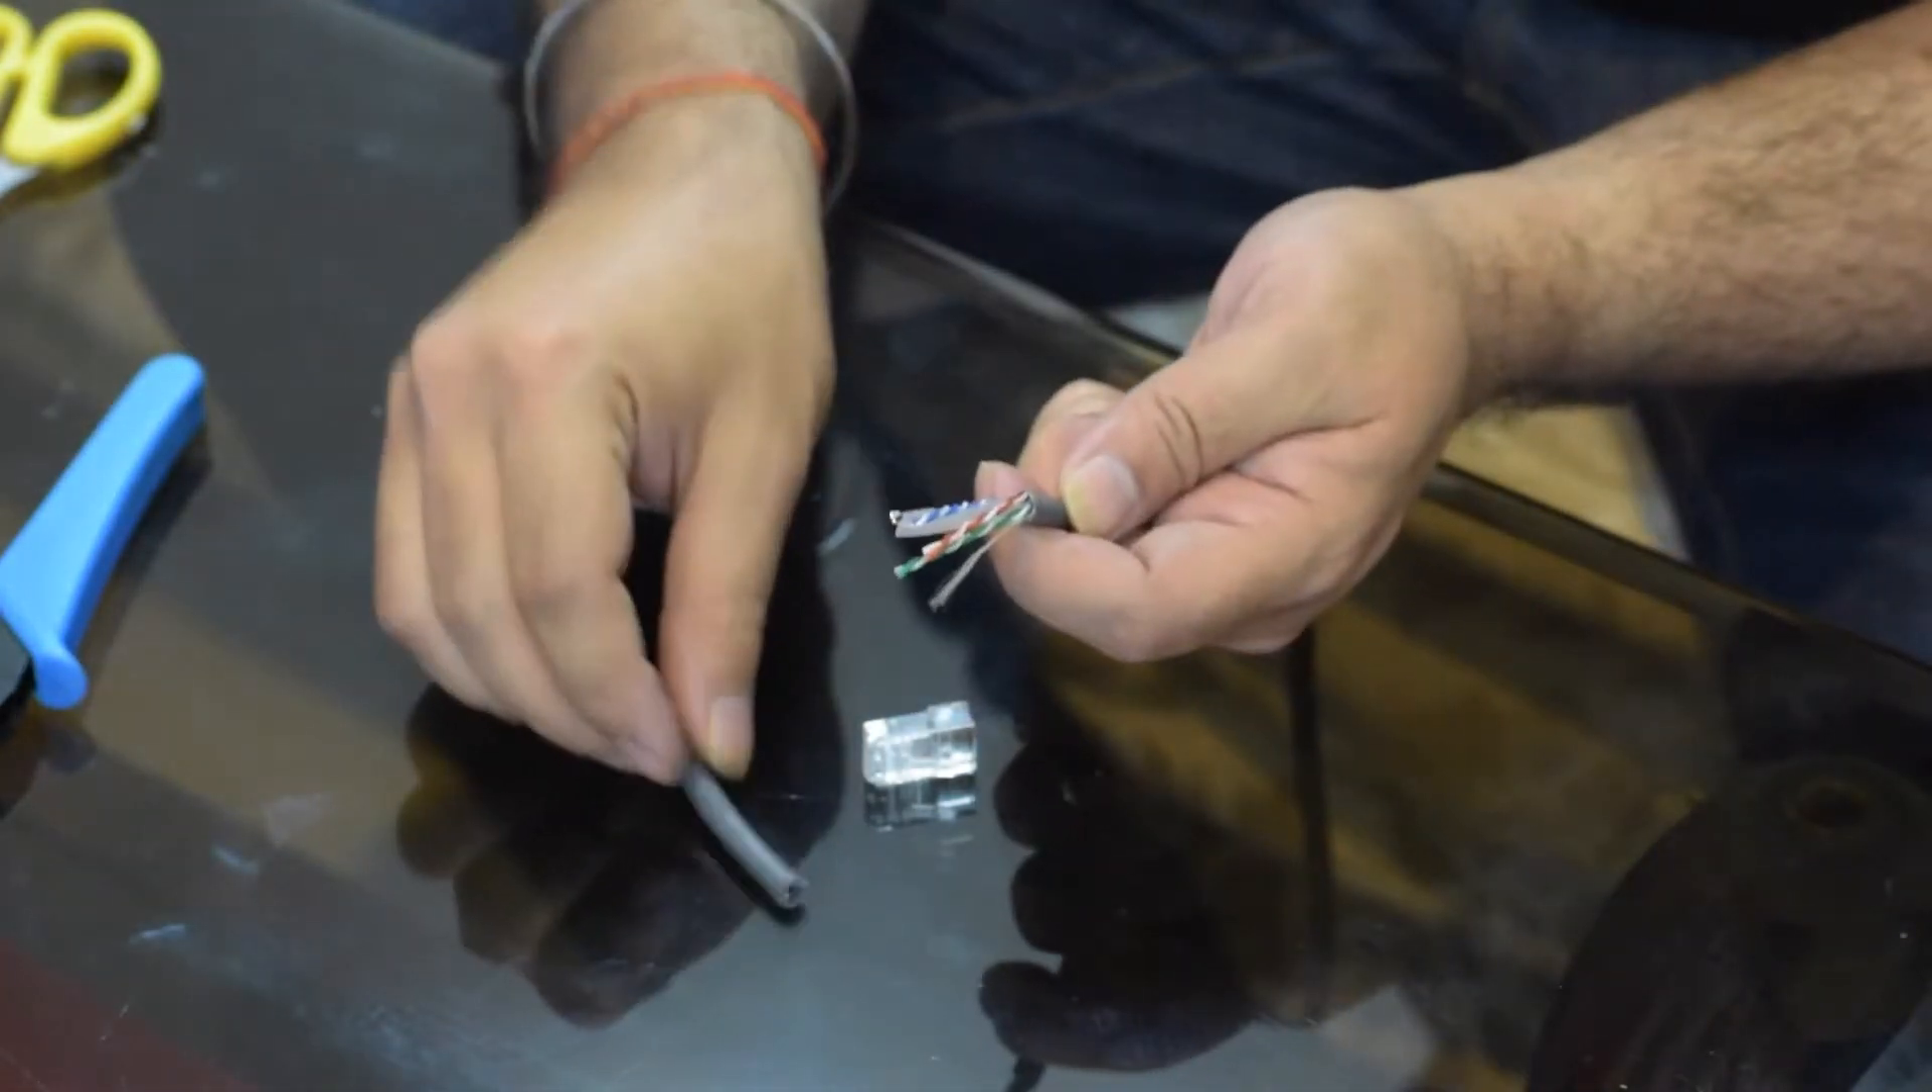And now we've removed the outer cable.